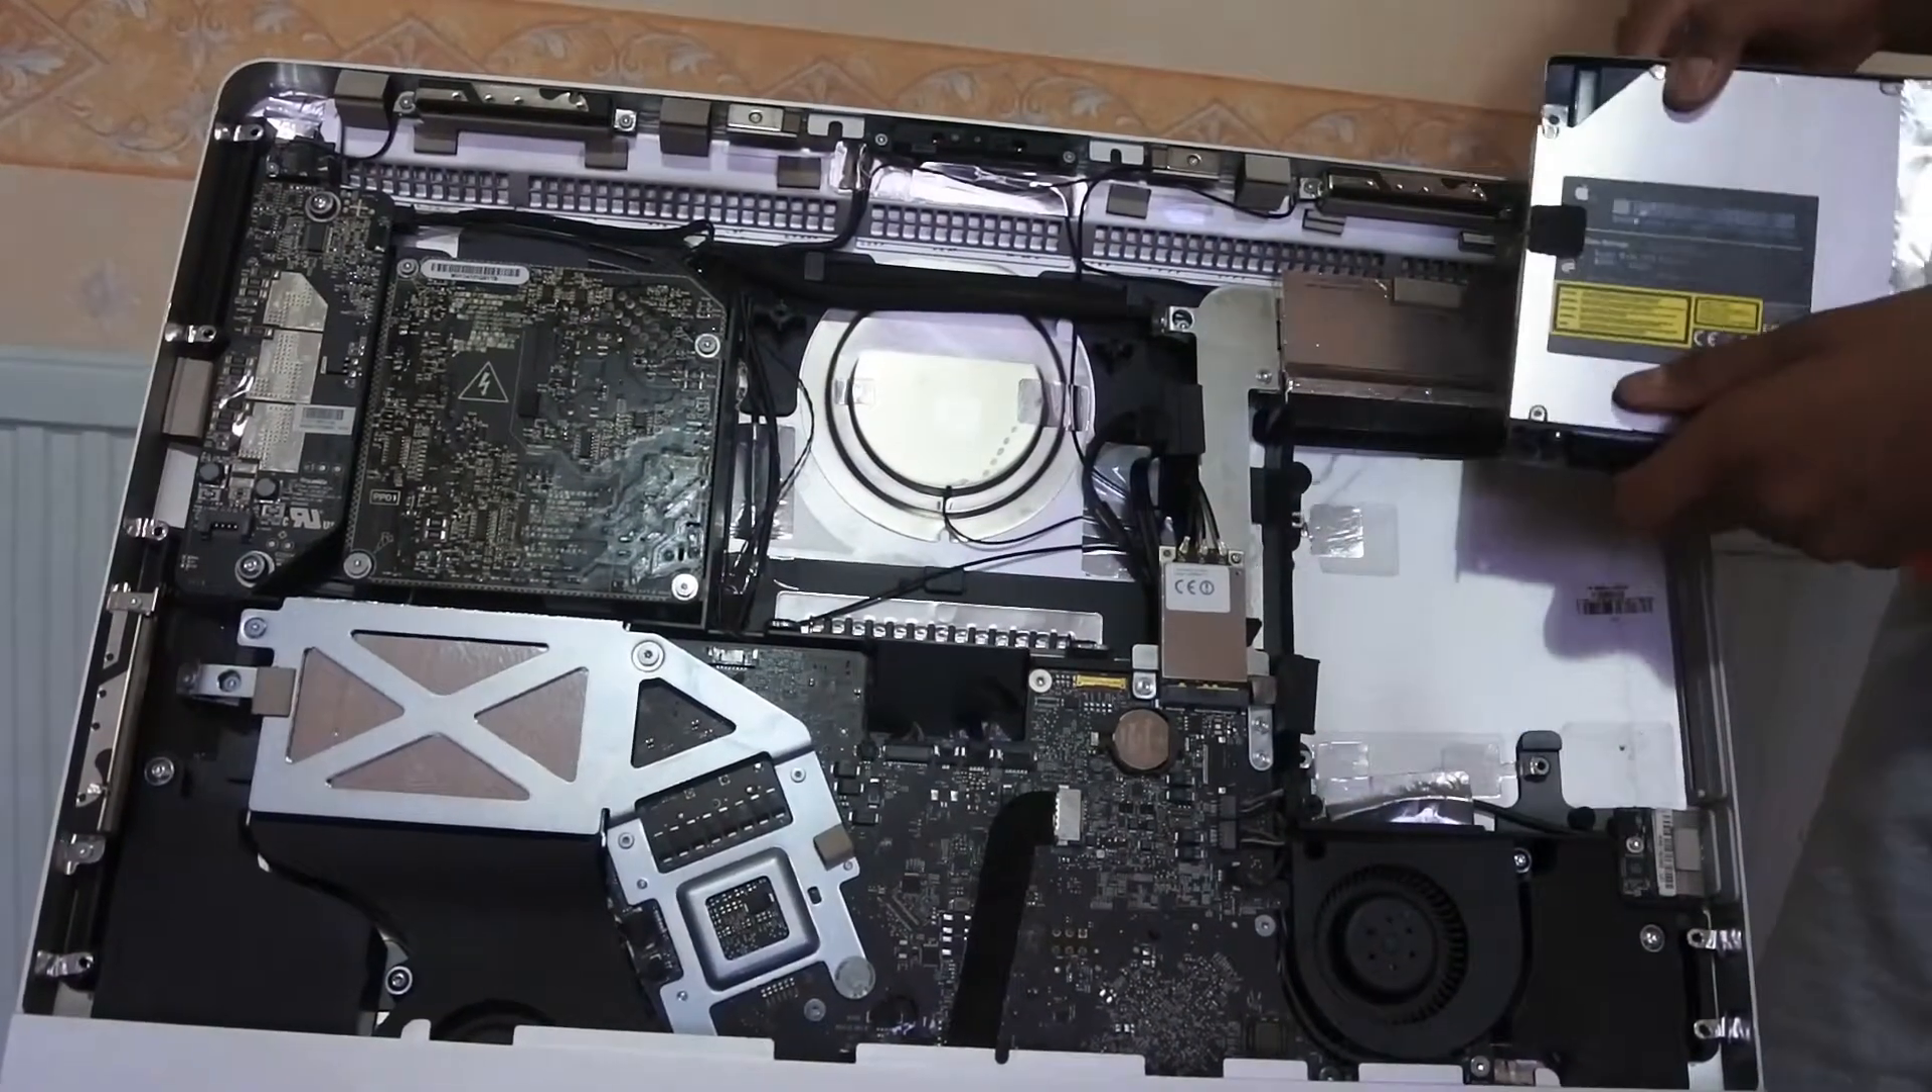There you have it you have just taken out the optical drive.